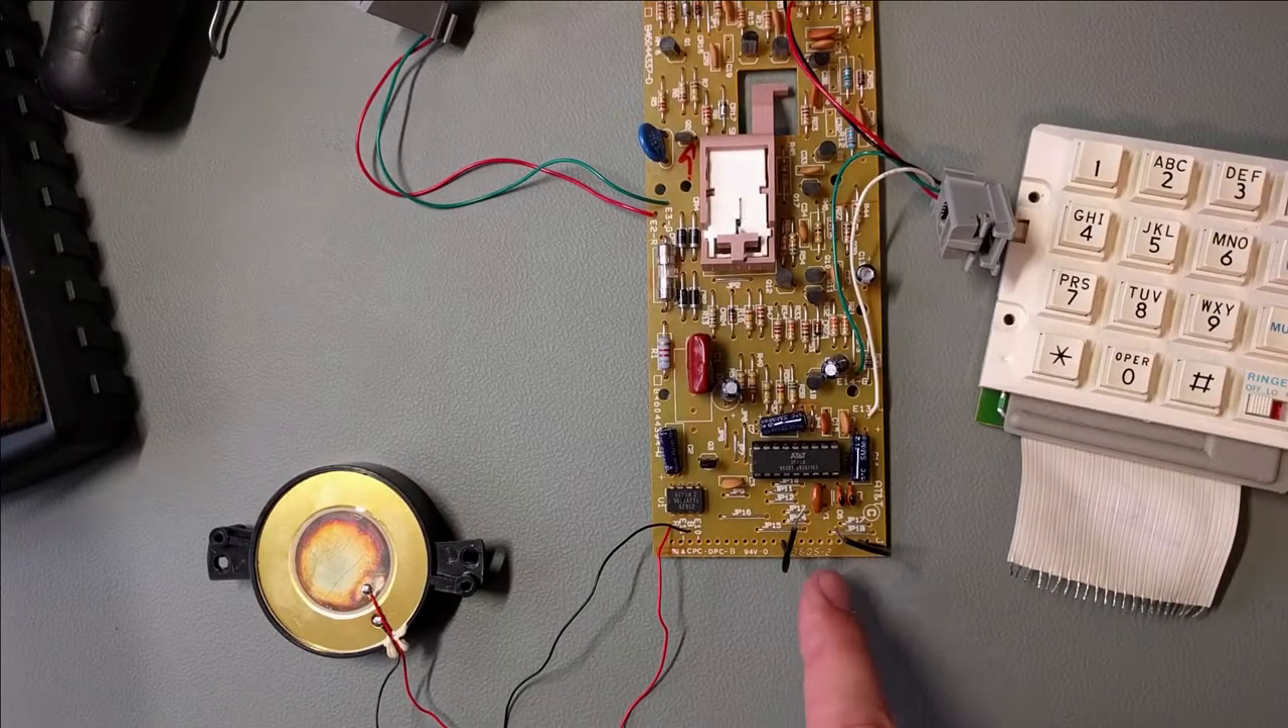Okay, so I've removed the keypad.